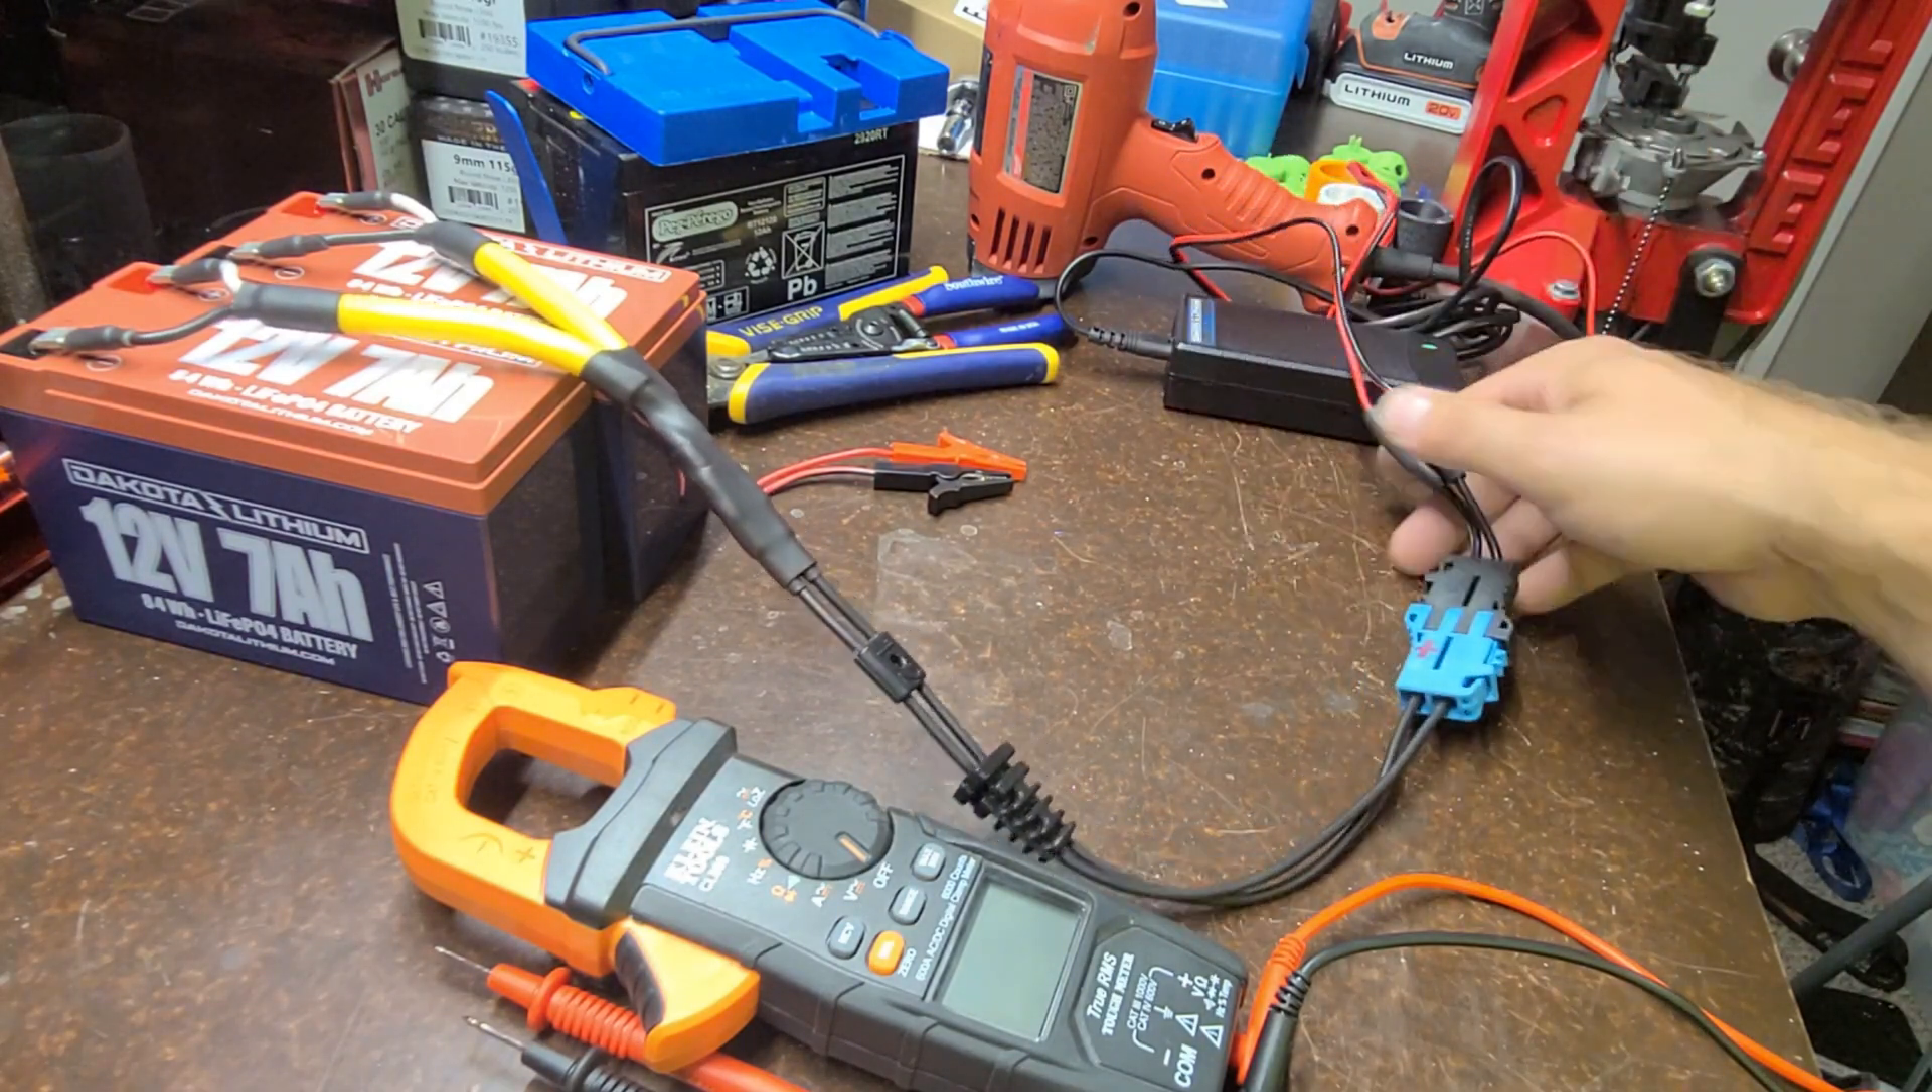All right I've got my connector added onto my lithium charger here and as you can see they go right together.